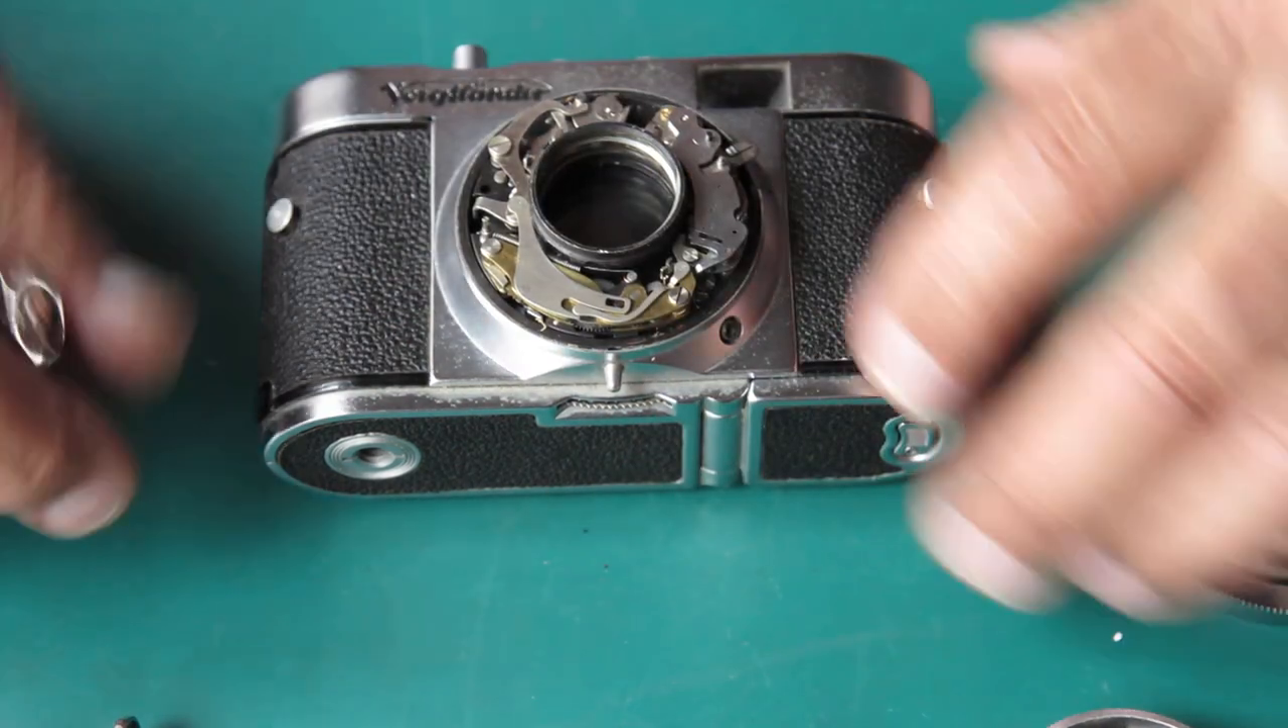Here you can see all the works are completely exposed on that mechanism plate.